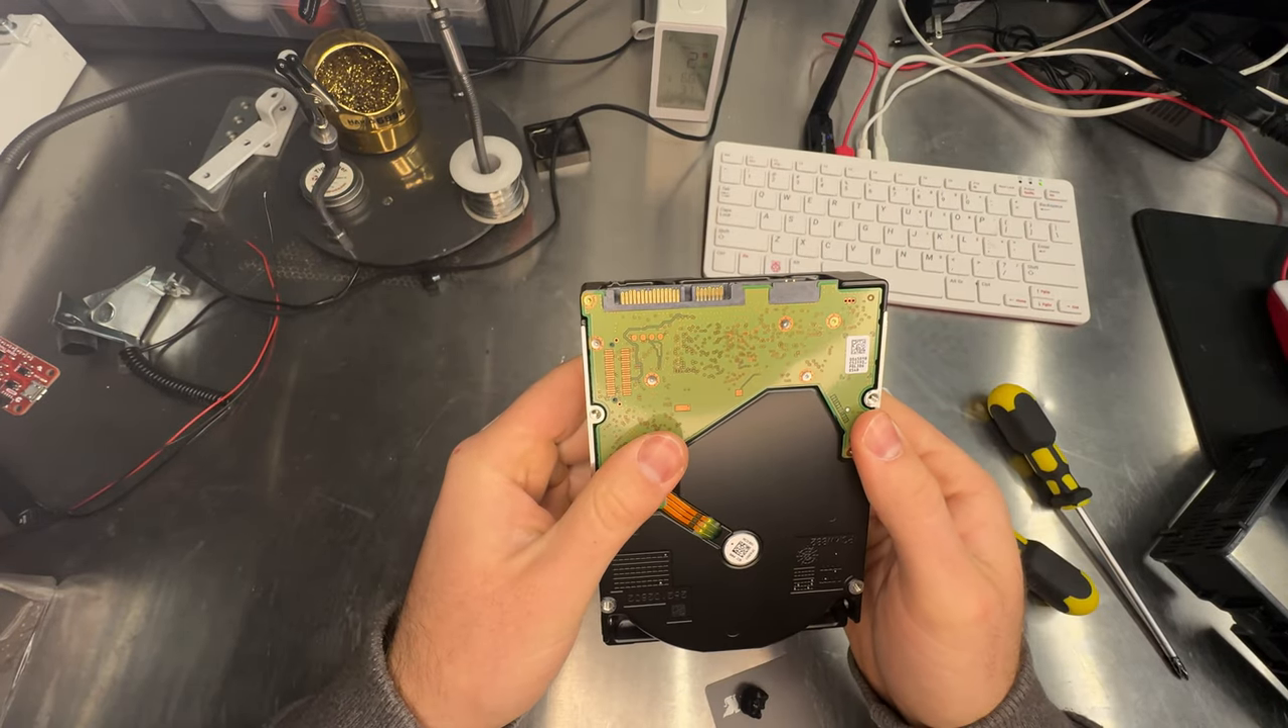And so our hard drive is out, but we're not done yet.